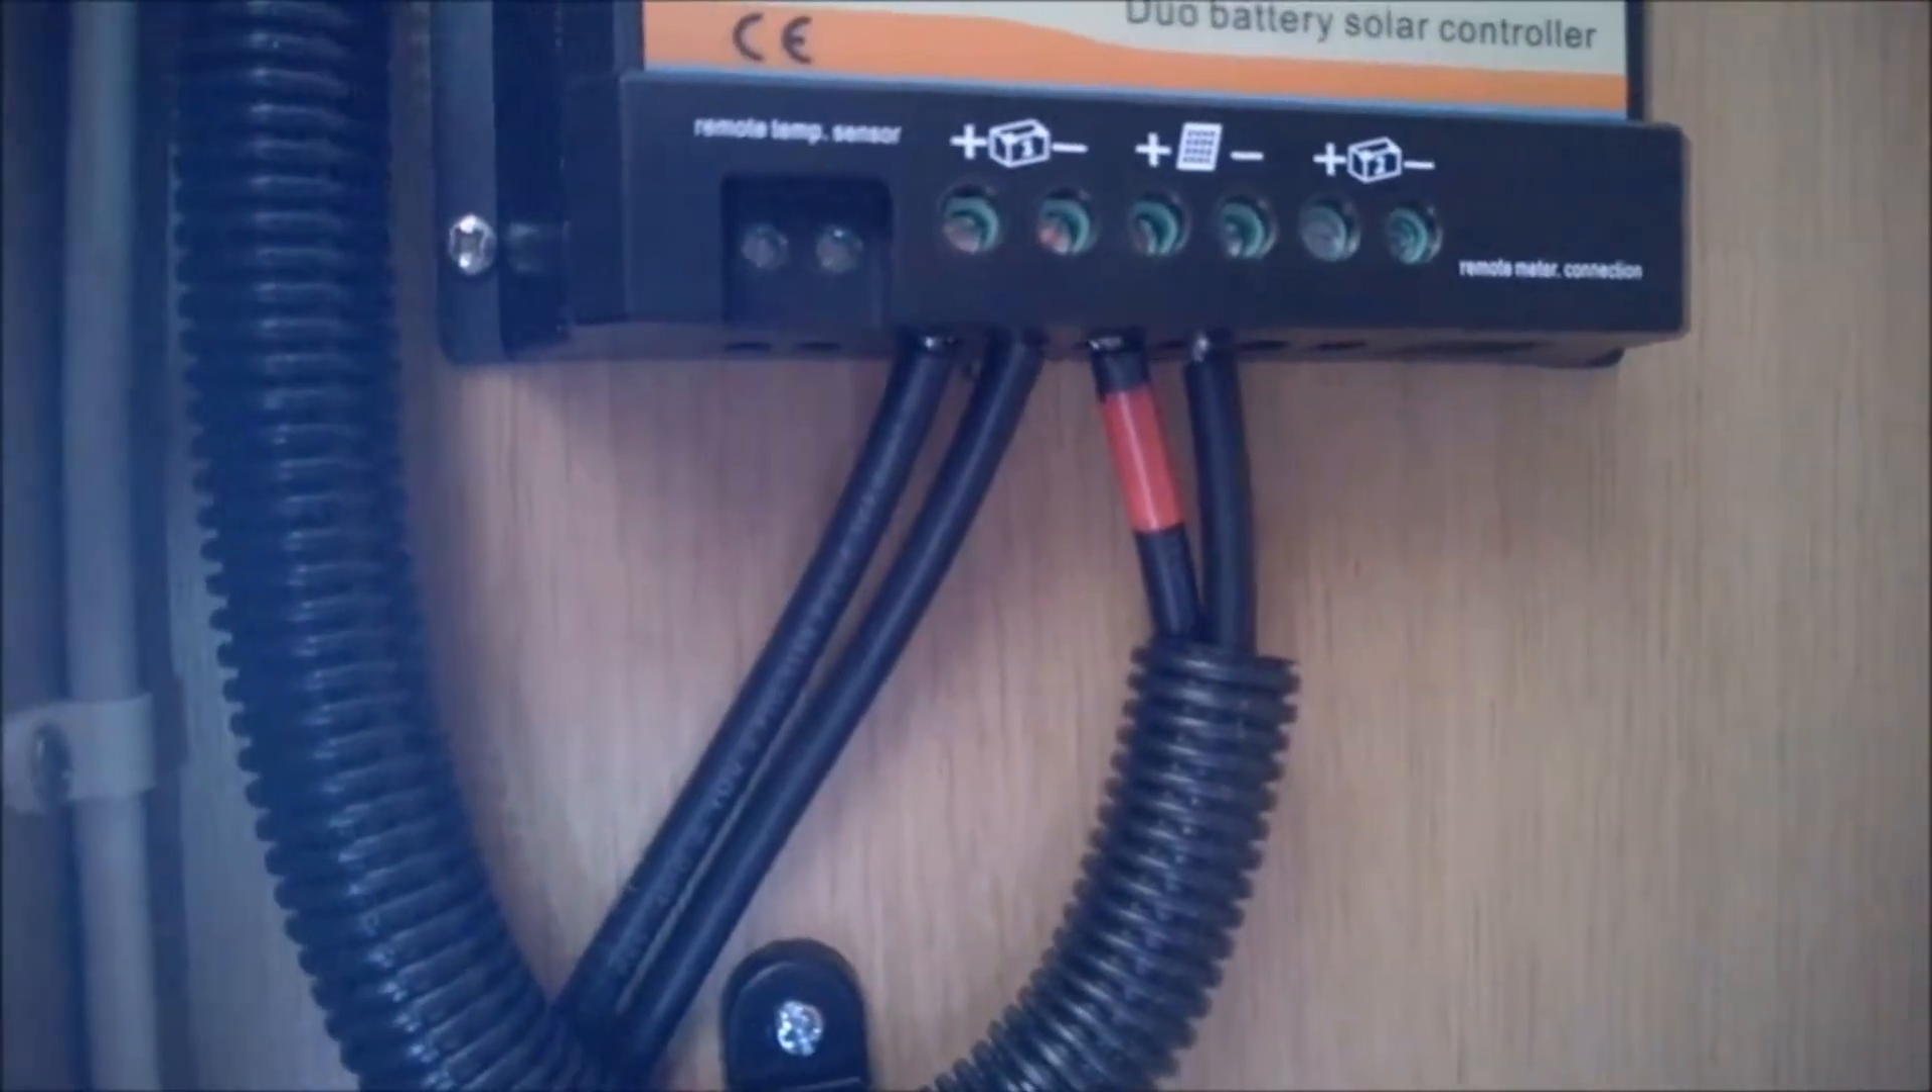So you can see that the wires down from the panel itself are now in.